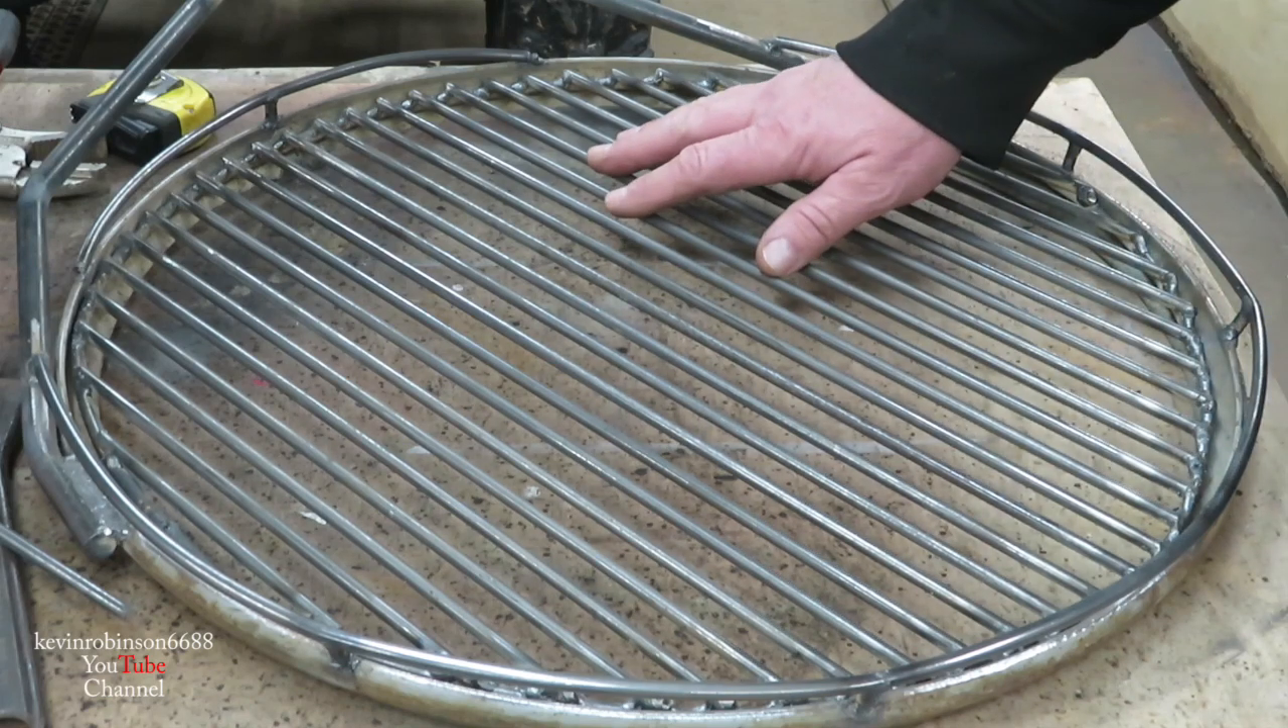All right, it's all finished now. The guardrail is on.